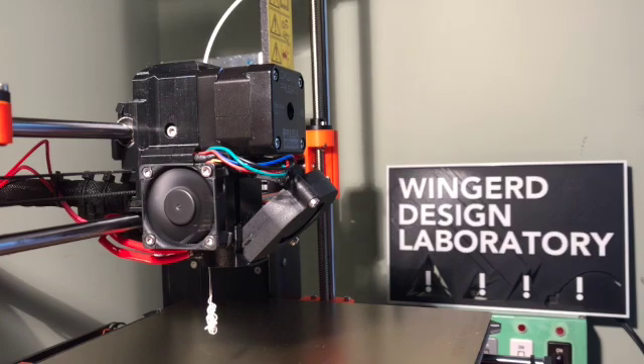All right, so that's successful. We've got a complete extruder again.